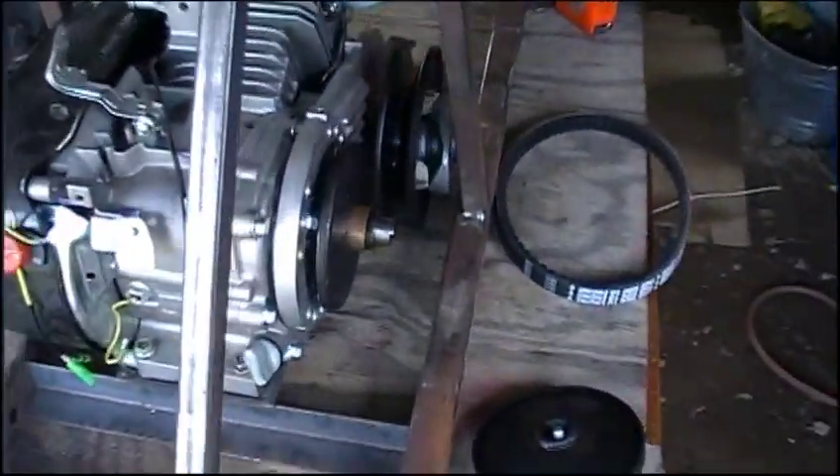Alright, so we have the motor mounted within the confines of the racing lawnmower chassis.